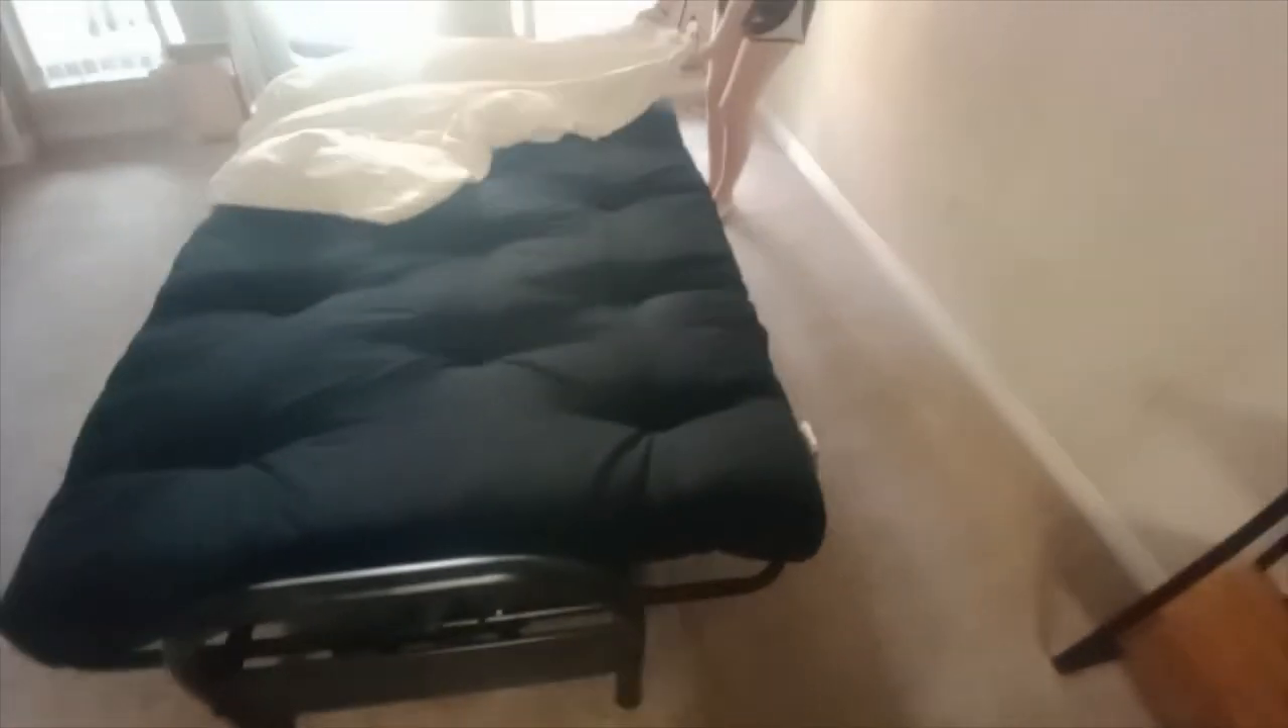And that's your futon big lots futon assembled ready to put a futon mattress cover on.